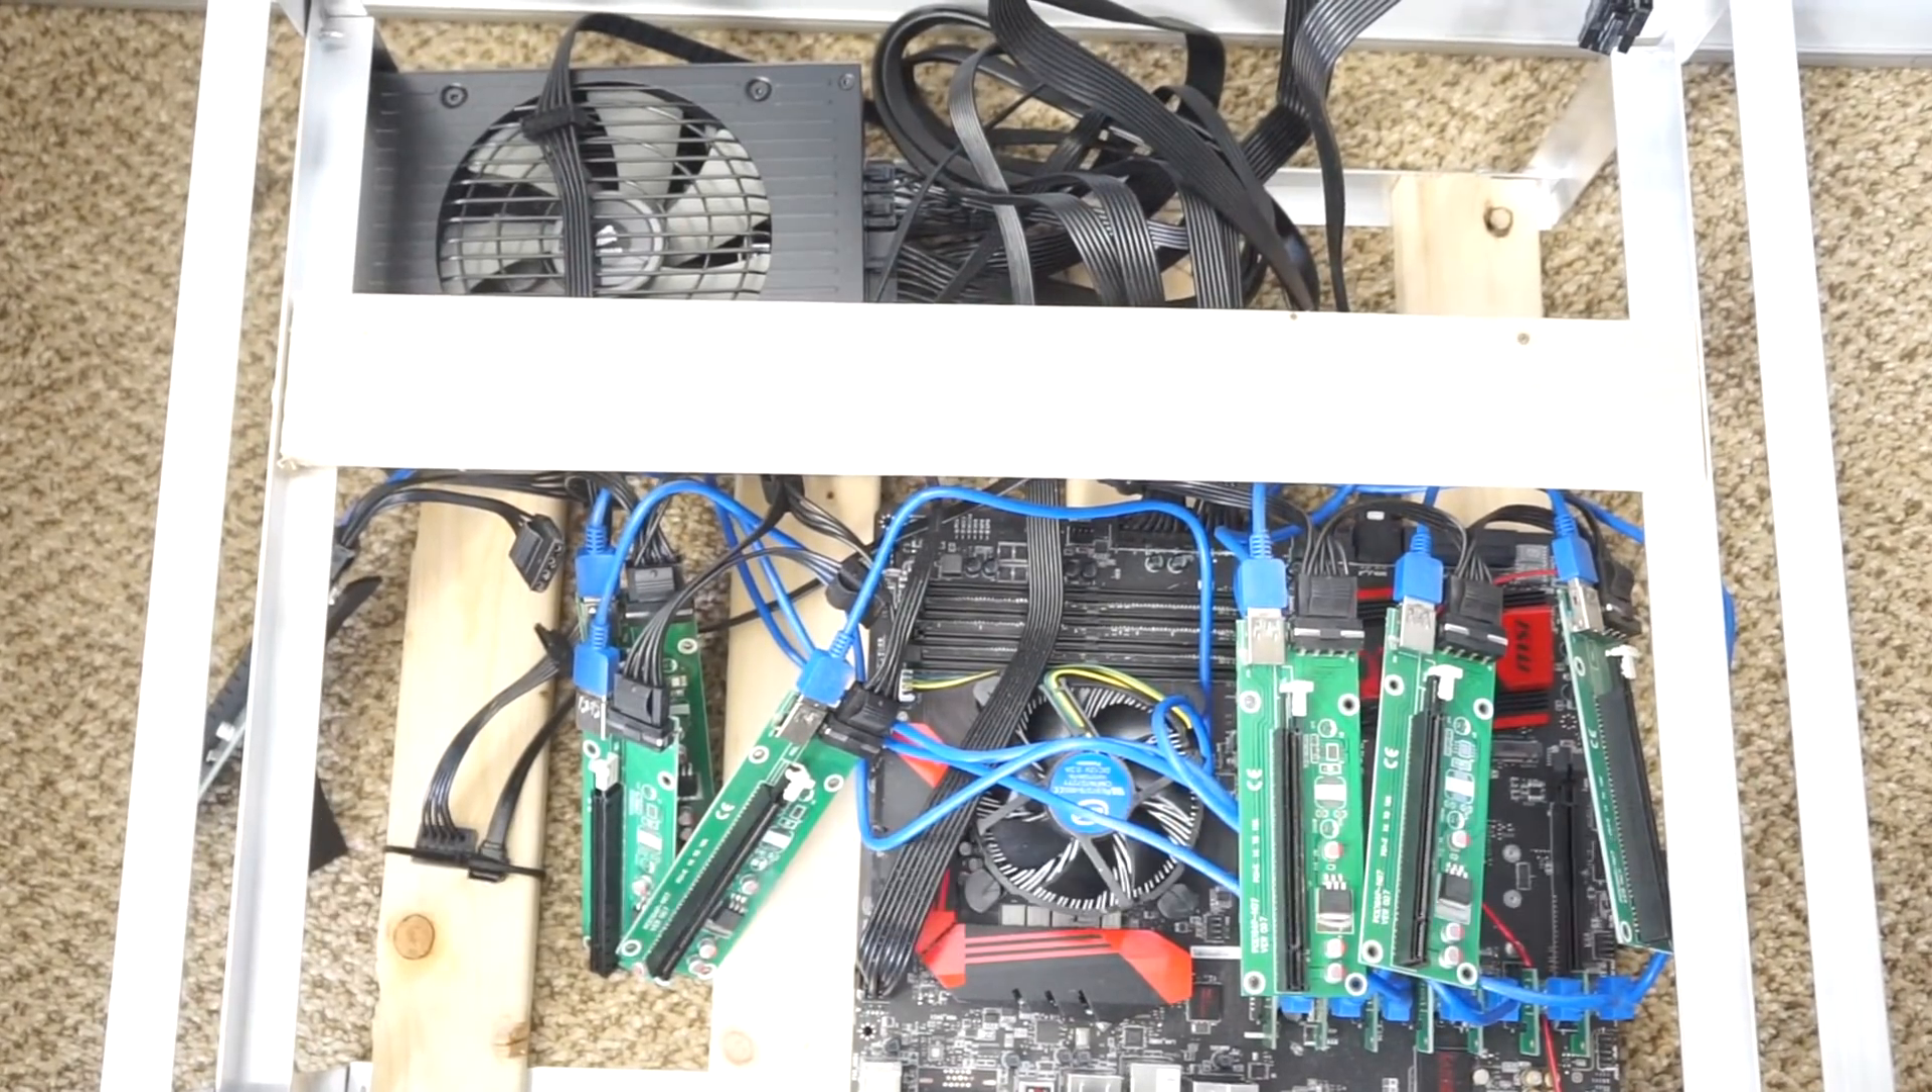Here we have the unit partially assembled. We have the power supply unit in the back. We have the motherboard here.